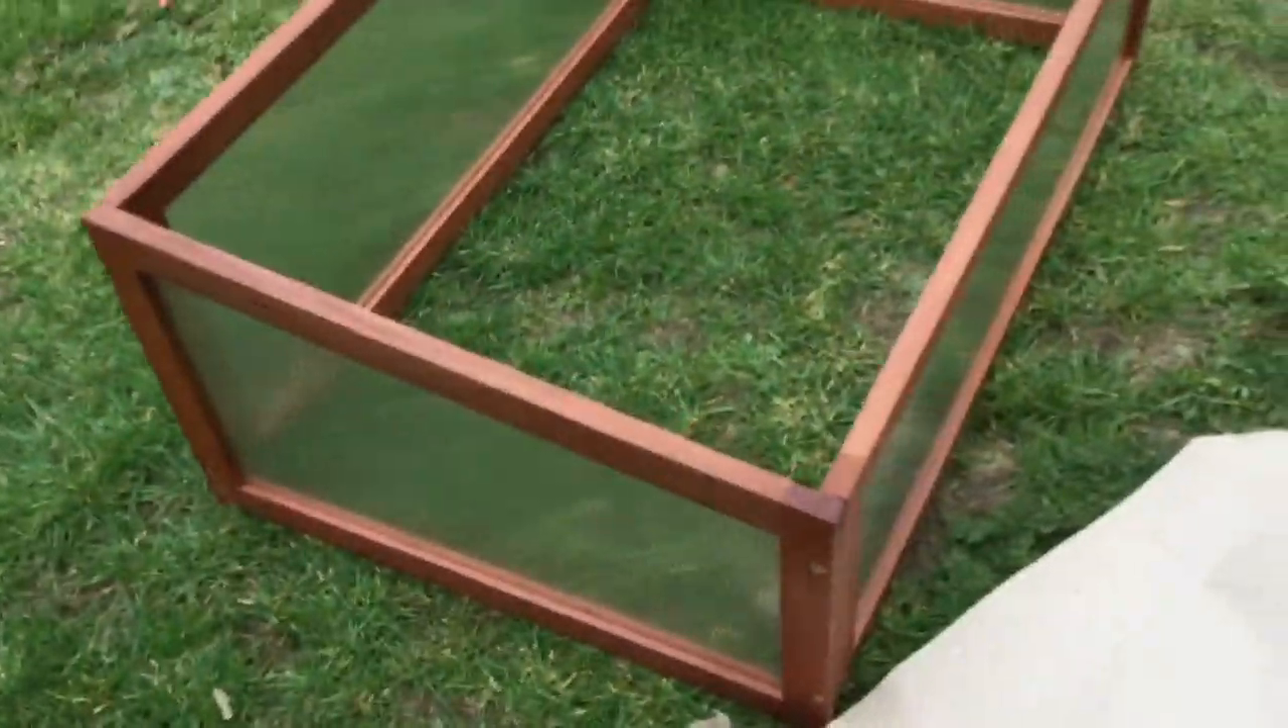And, that's the, er, basic frame done.